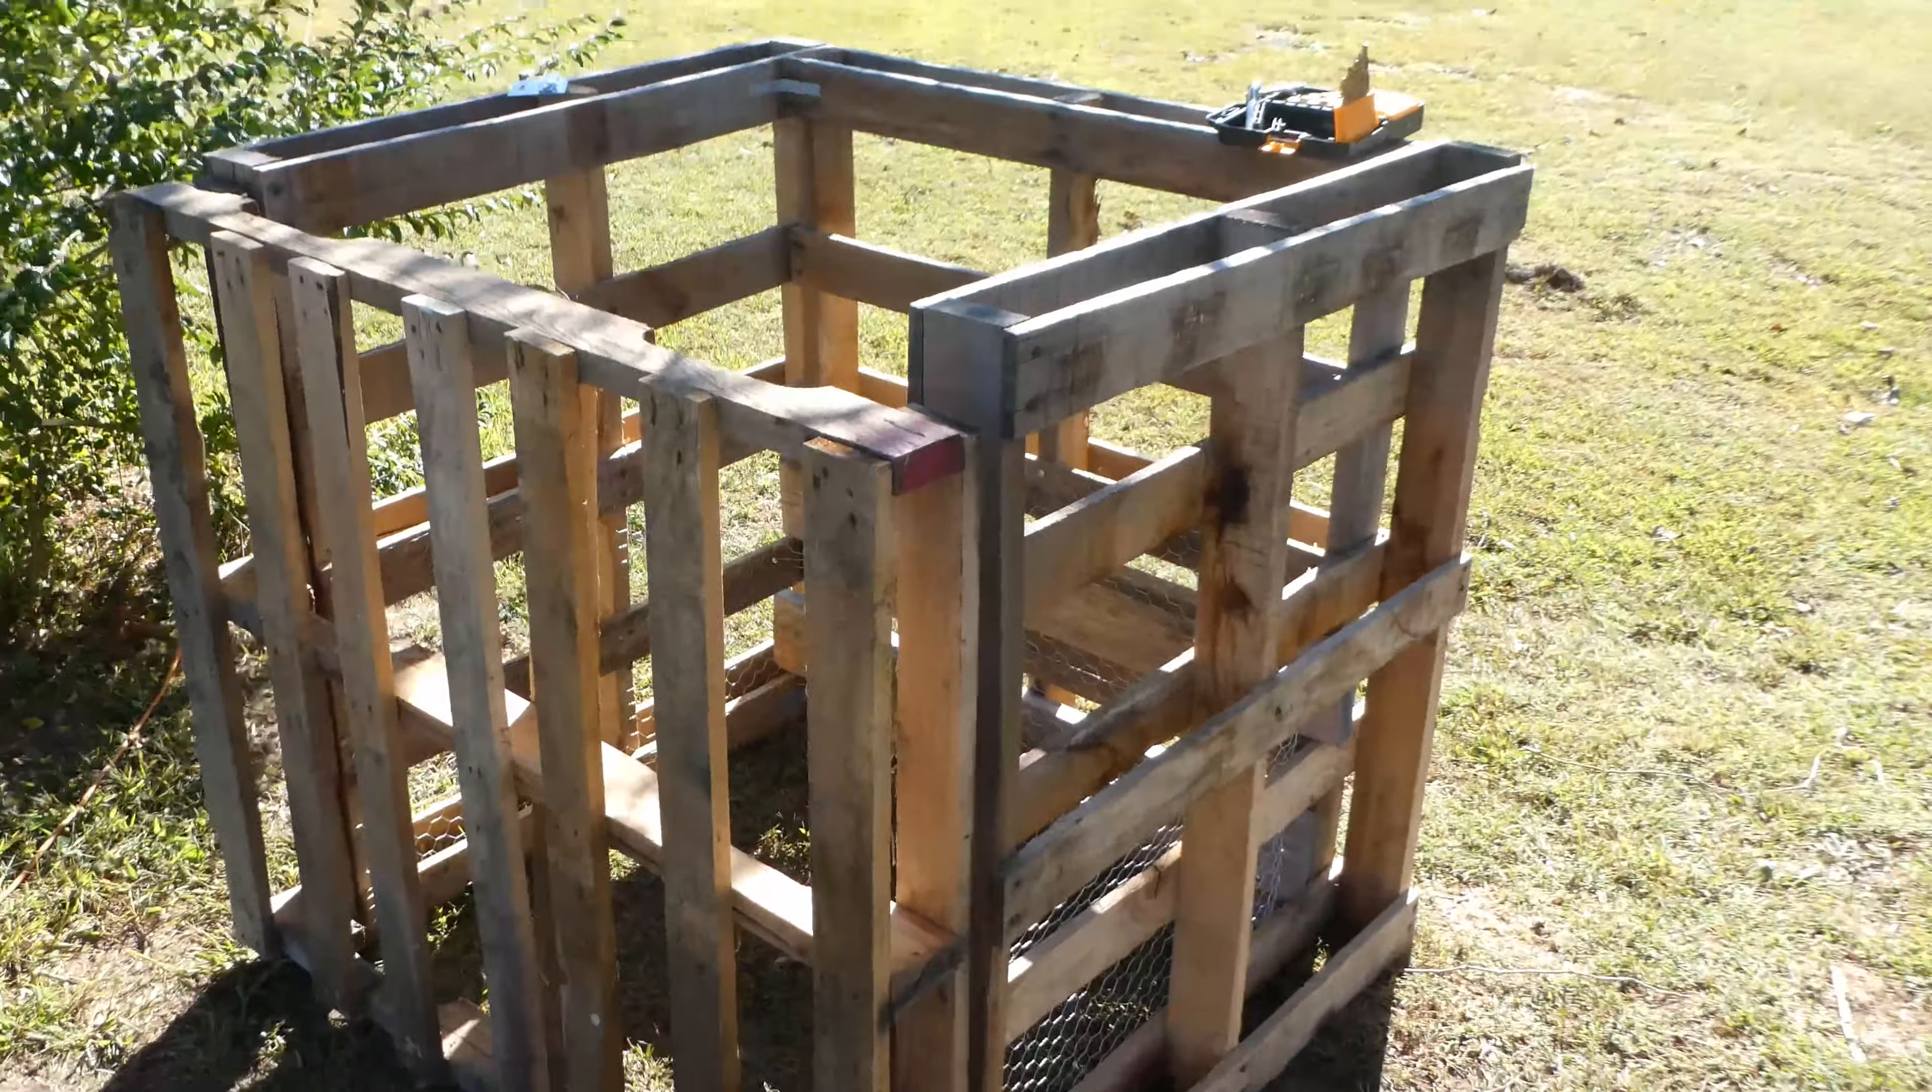That is our completed compost bin and now we can start to fill it up for our garden.